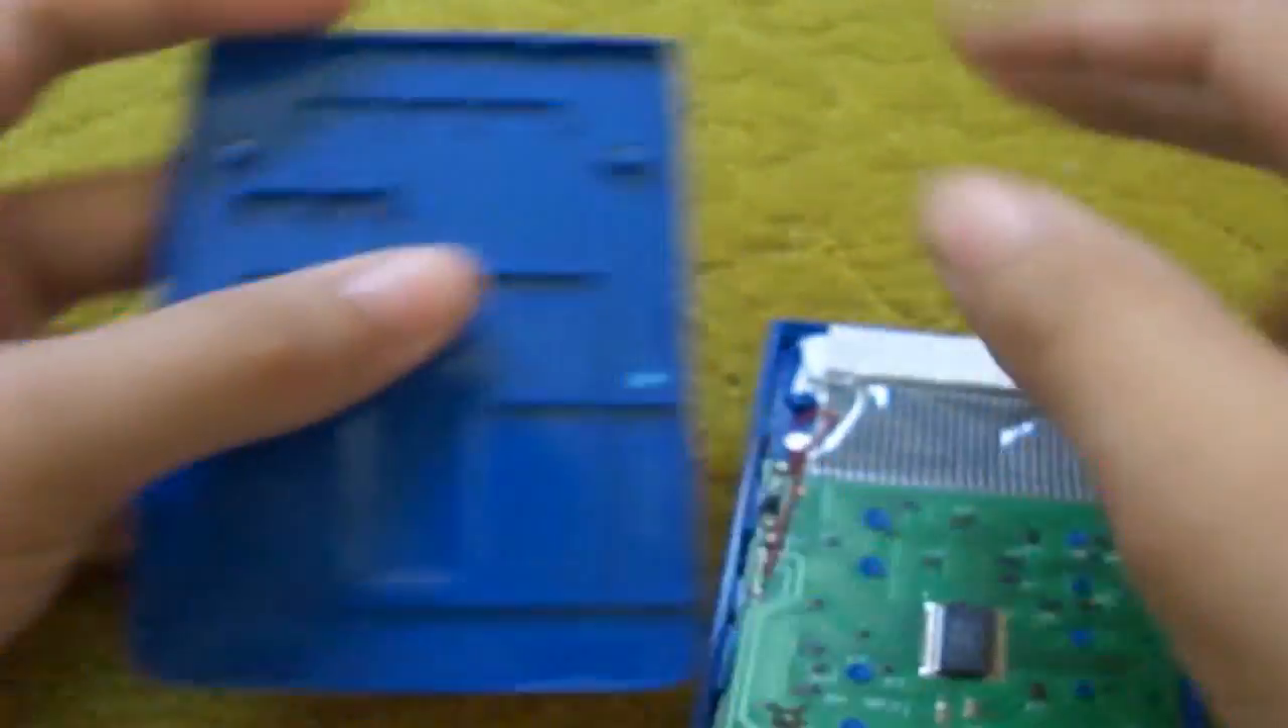Okay so now as you see i've taken the case out.